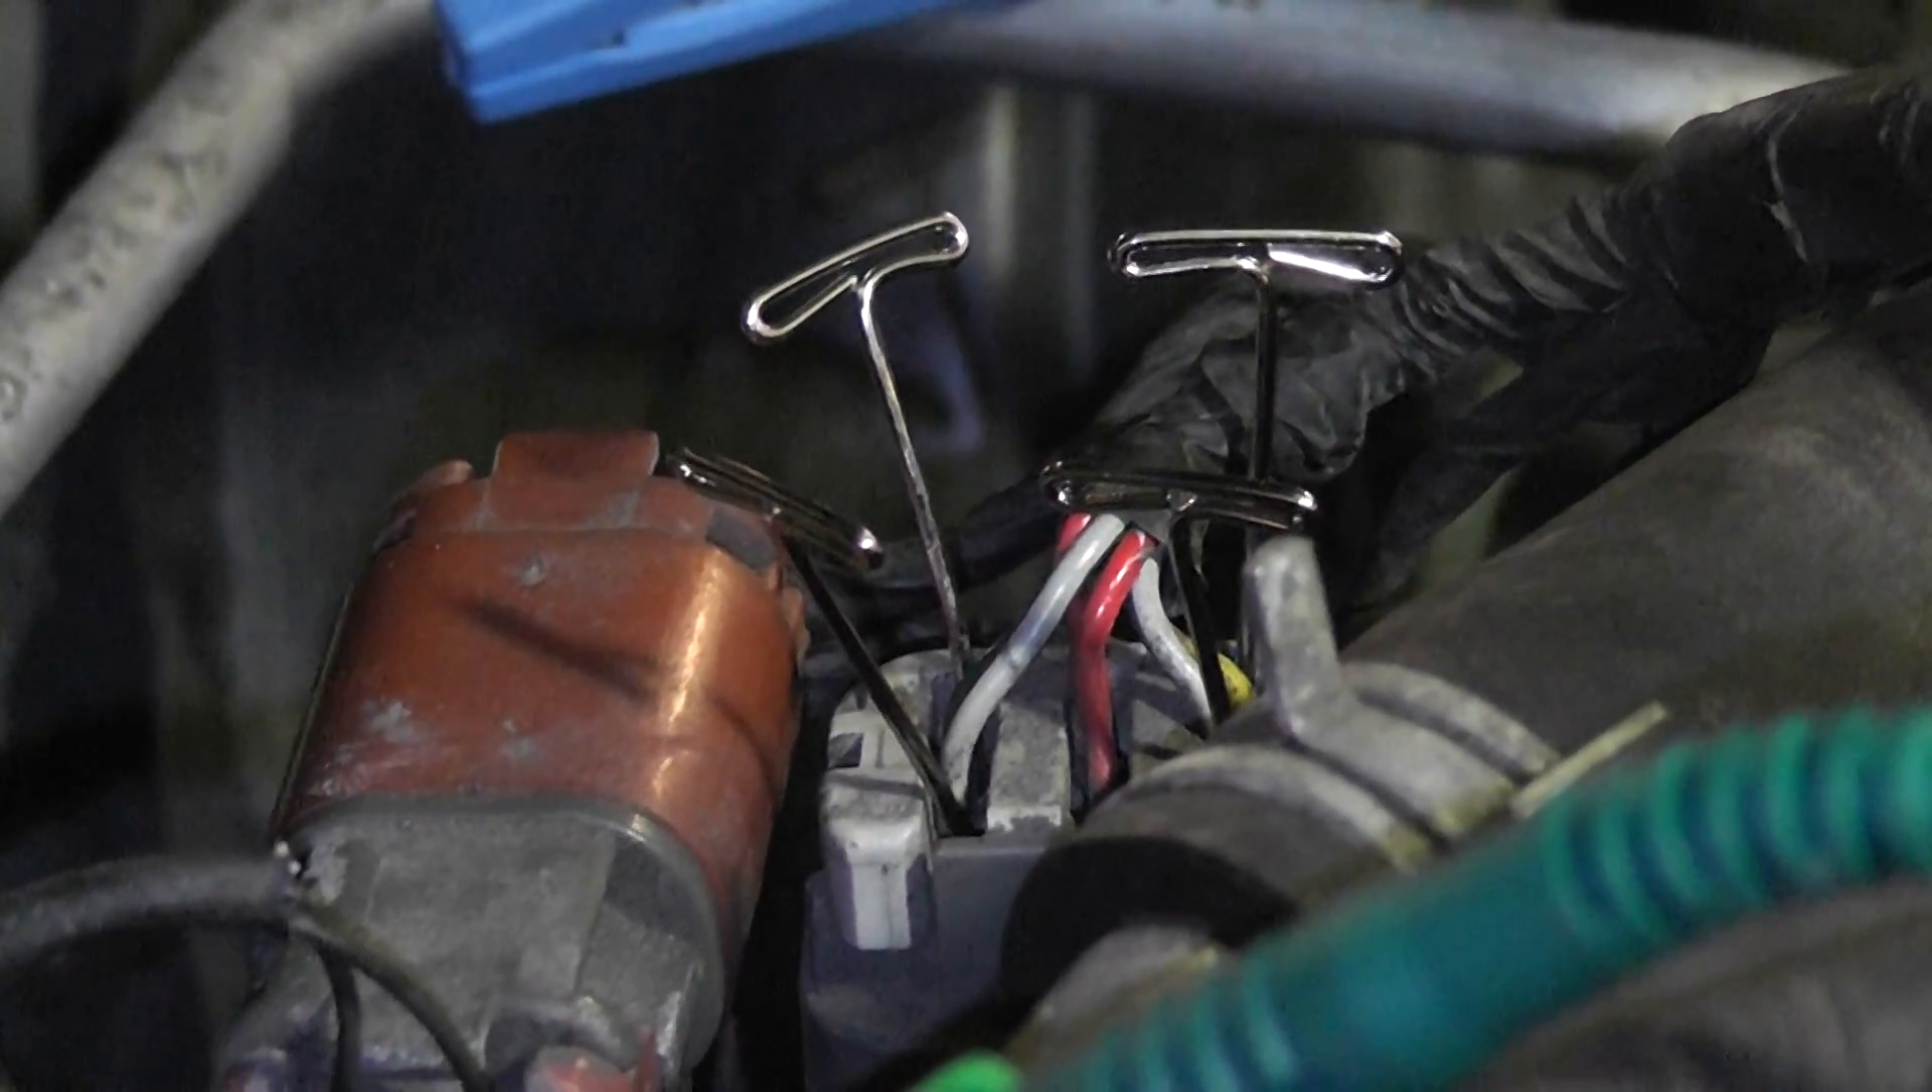We have four T-pins installed in the control circuits.